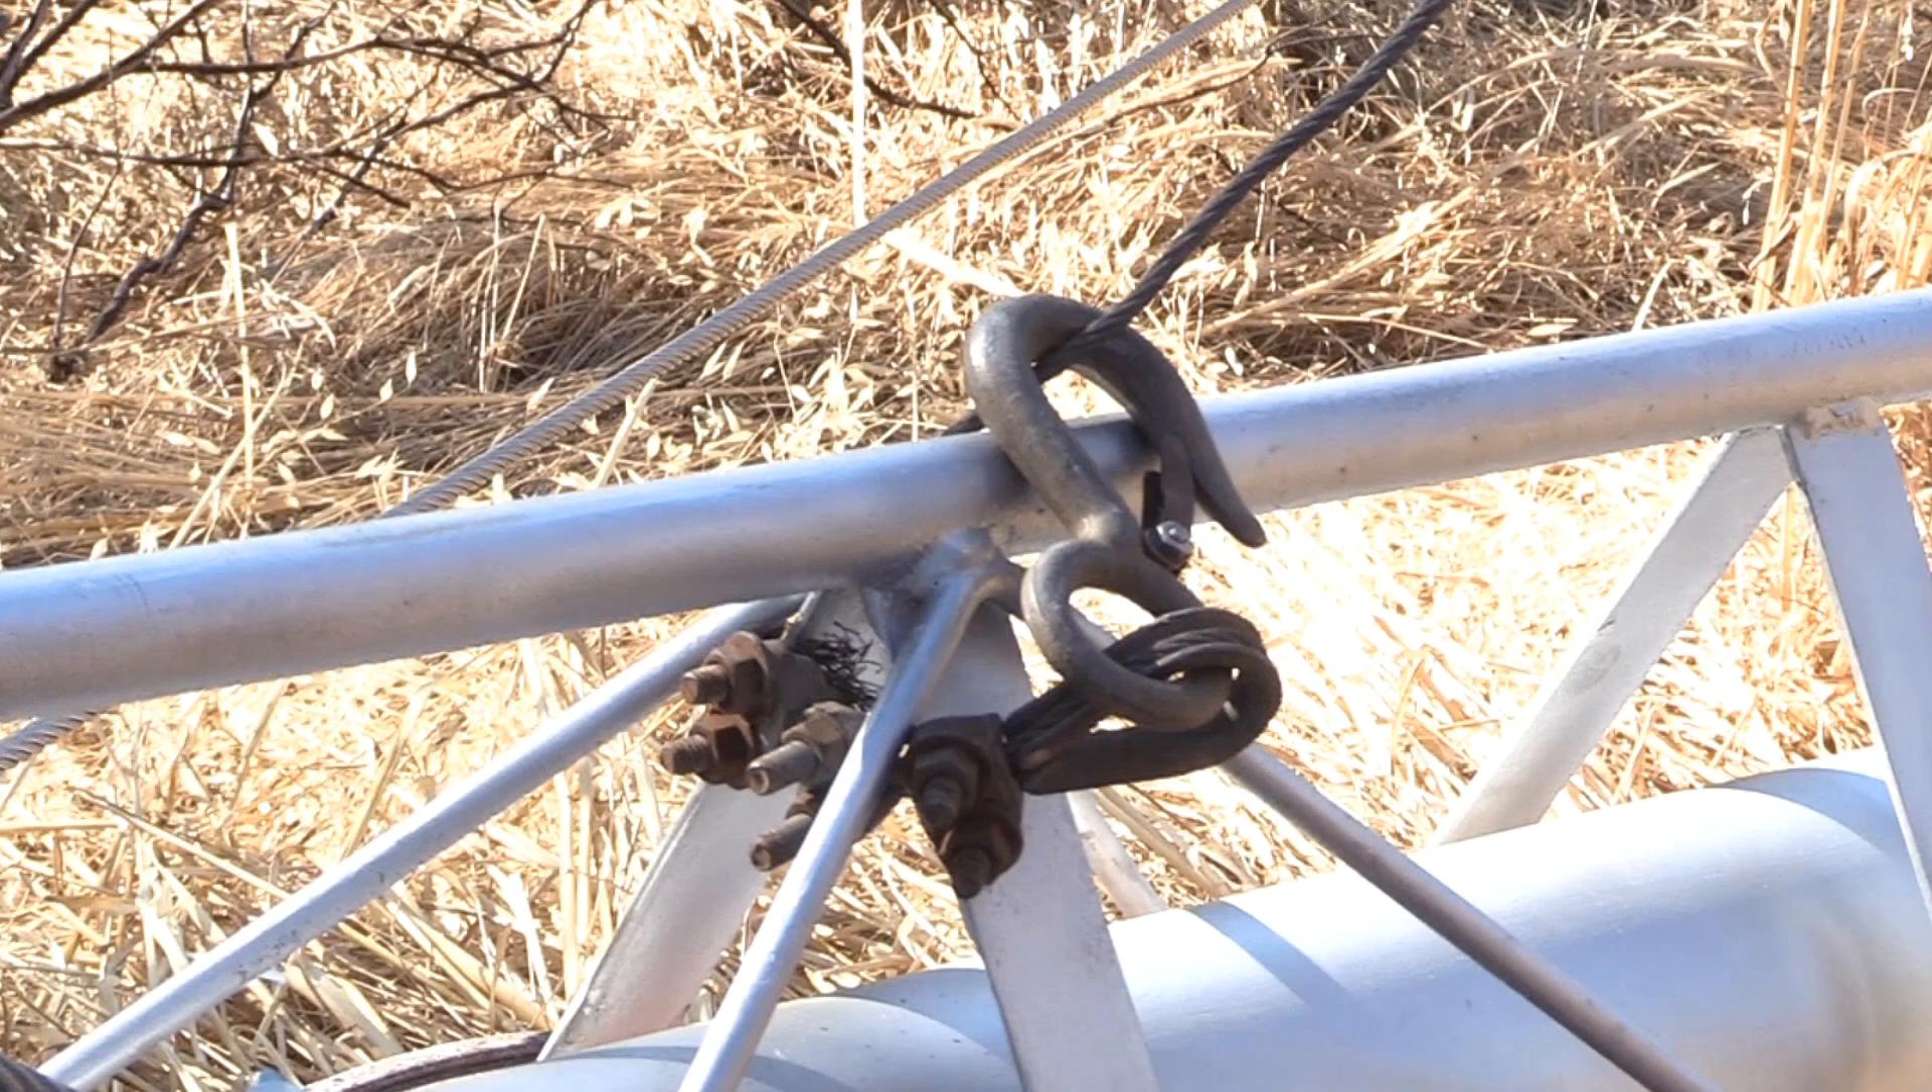Well, I went down a little lower on the tower and connected the winch cable directly to this spot.